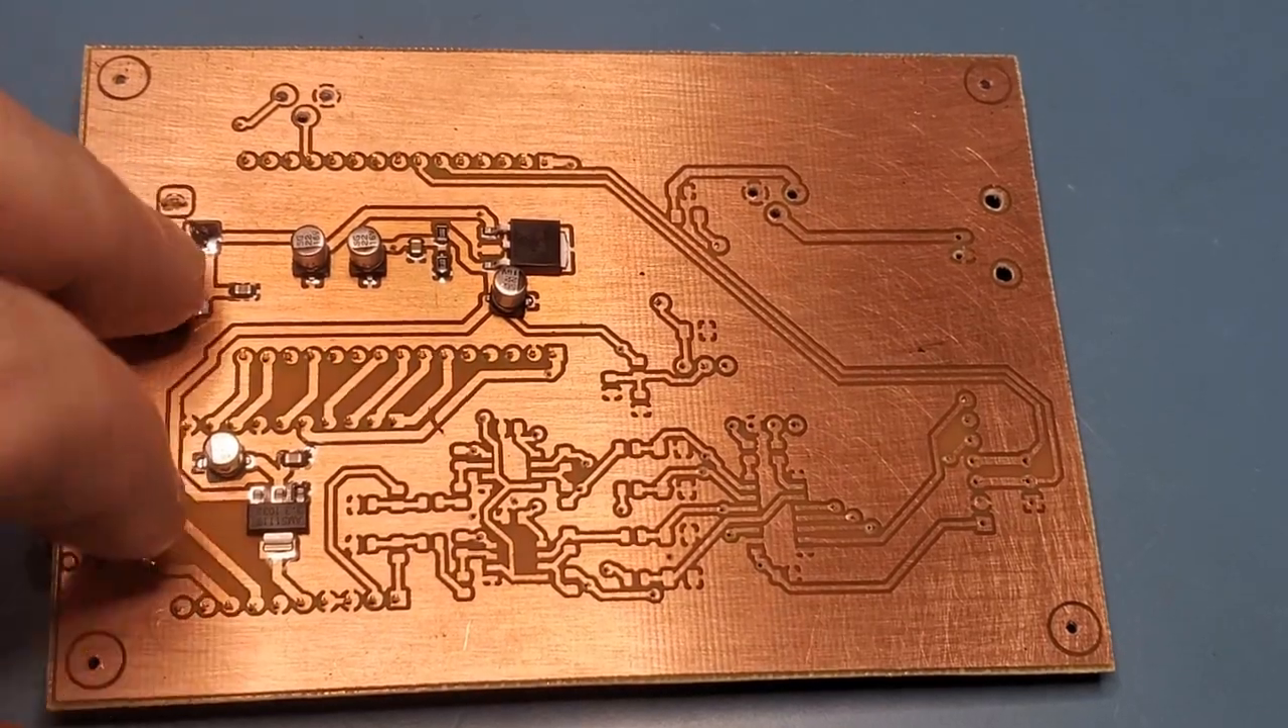So here's the board here. And as you can see, I've started to build it up.